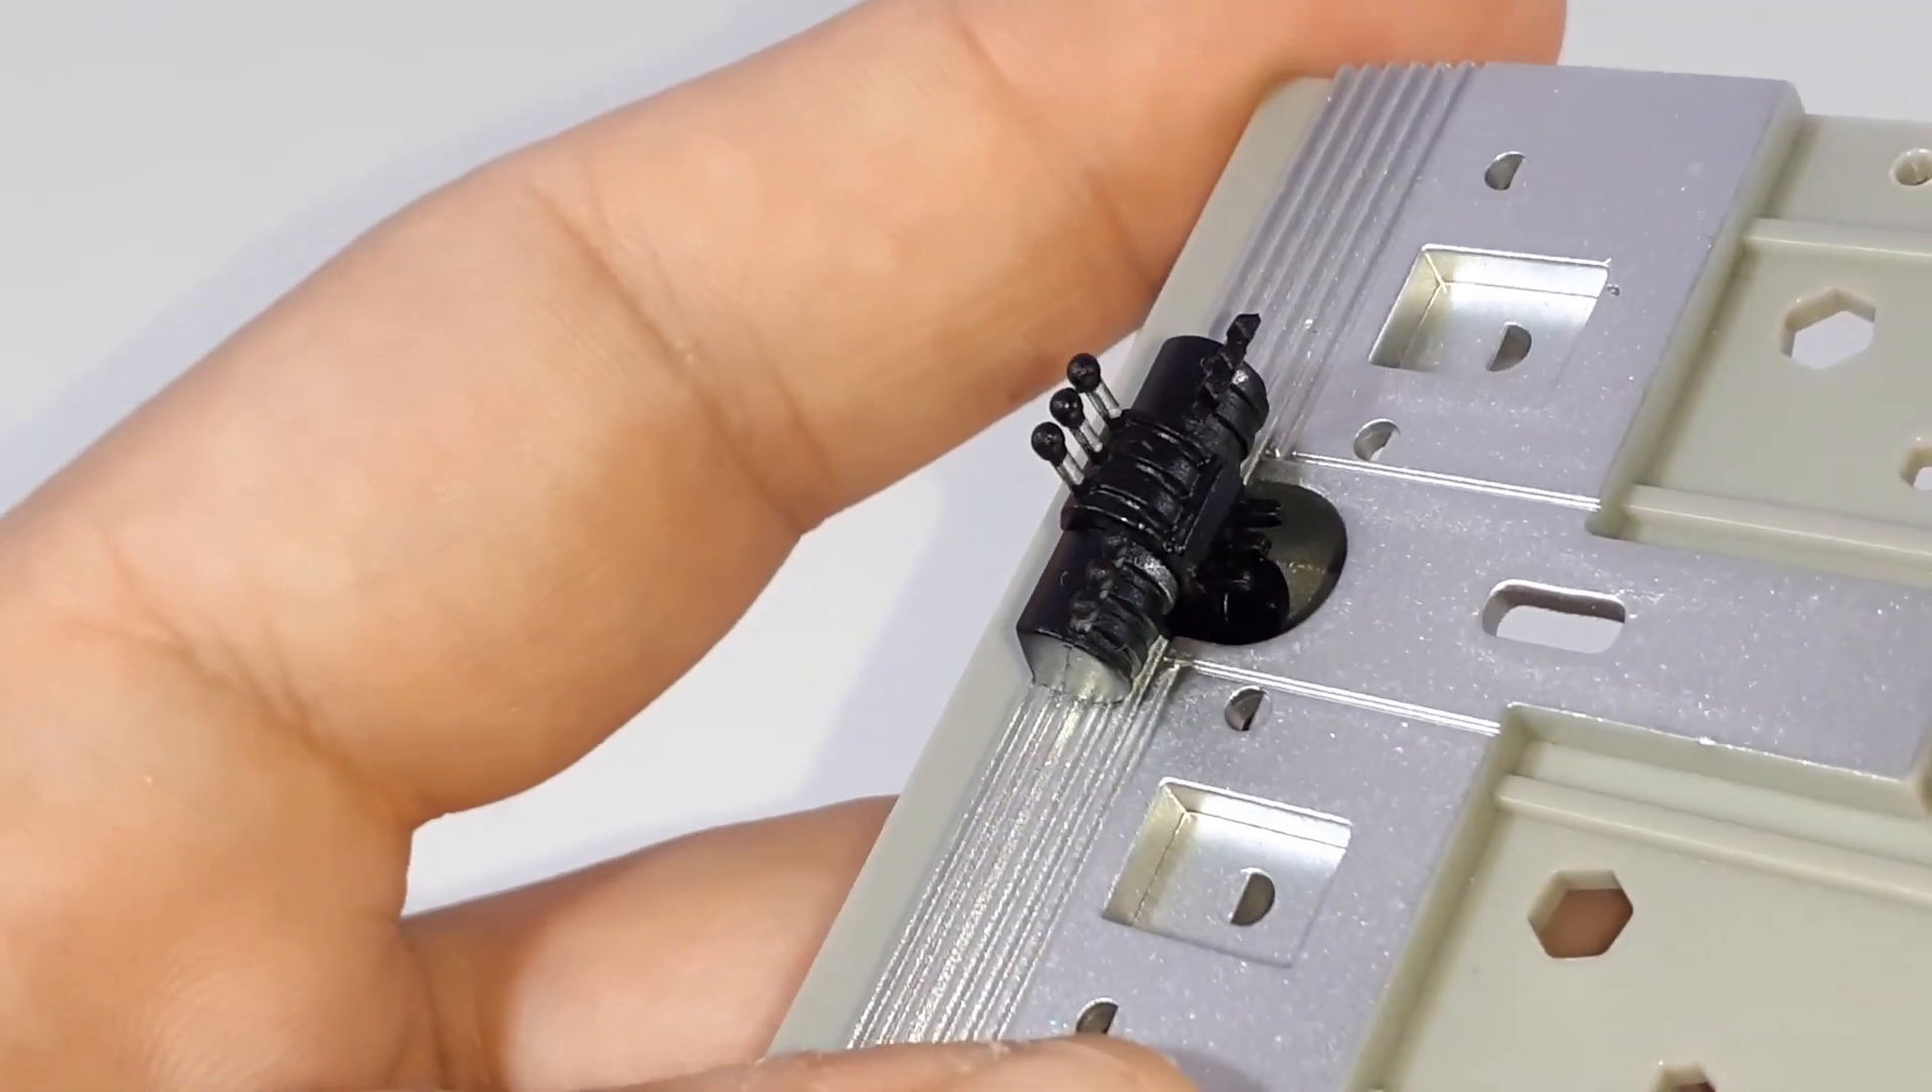Ed ecco come si presenta il sistema delle manette assemblate sulla pavimentazione della cabina di pilotaggio.